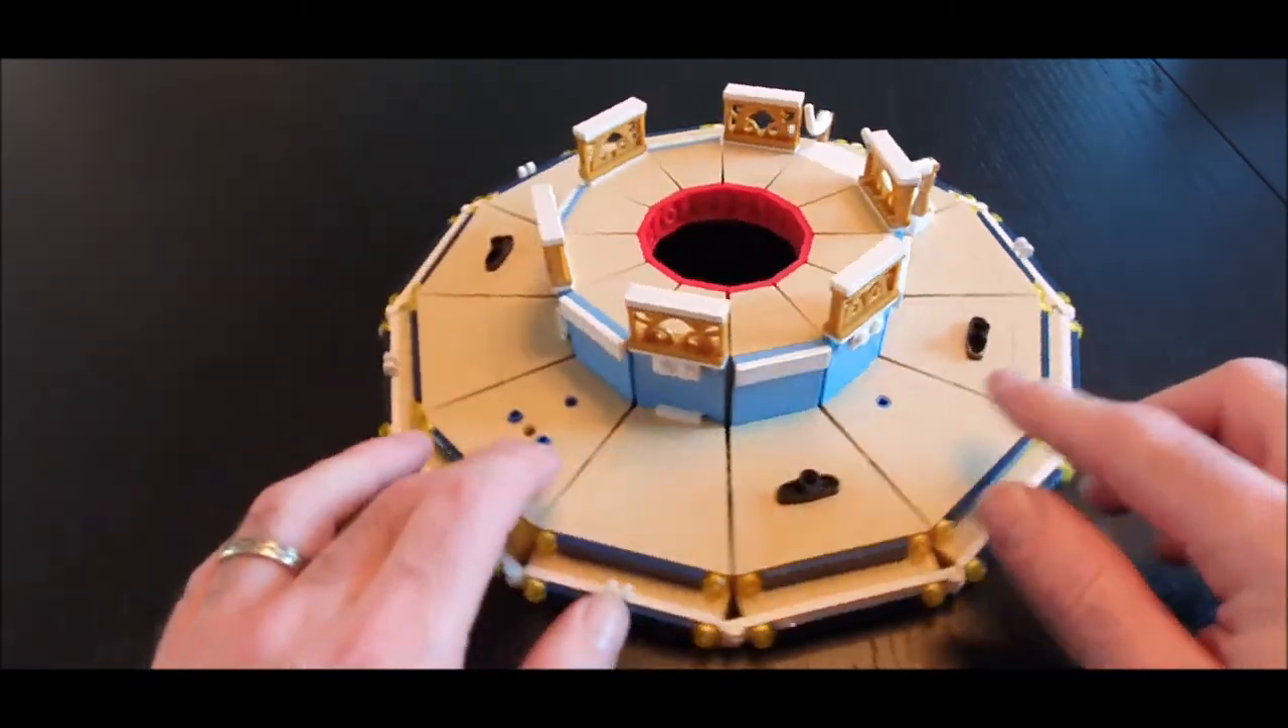This is what we've got from constructing bag number two so basically this is the the platform that turns.